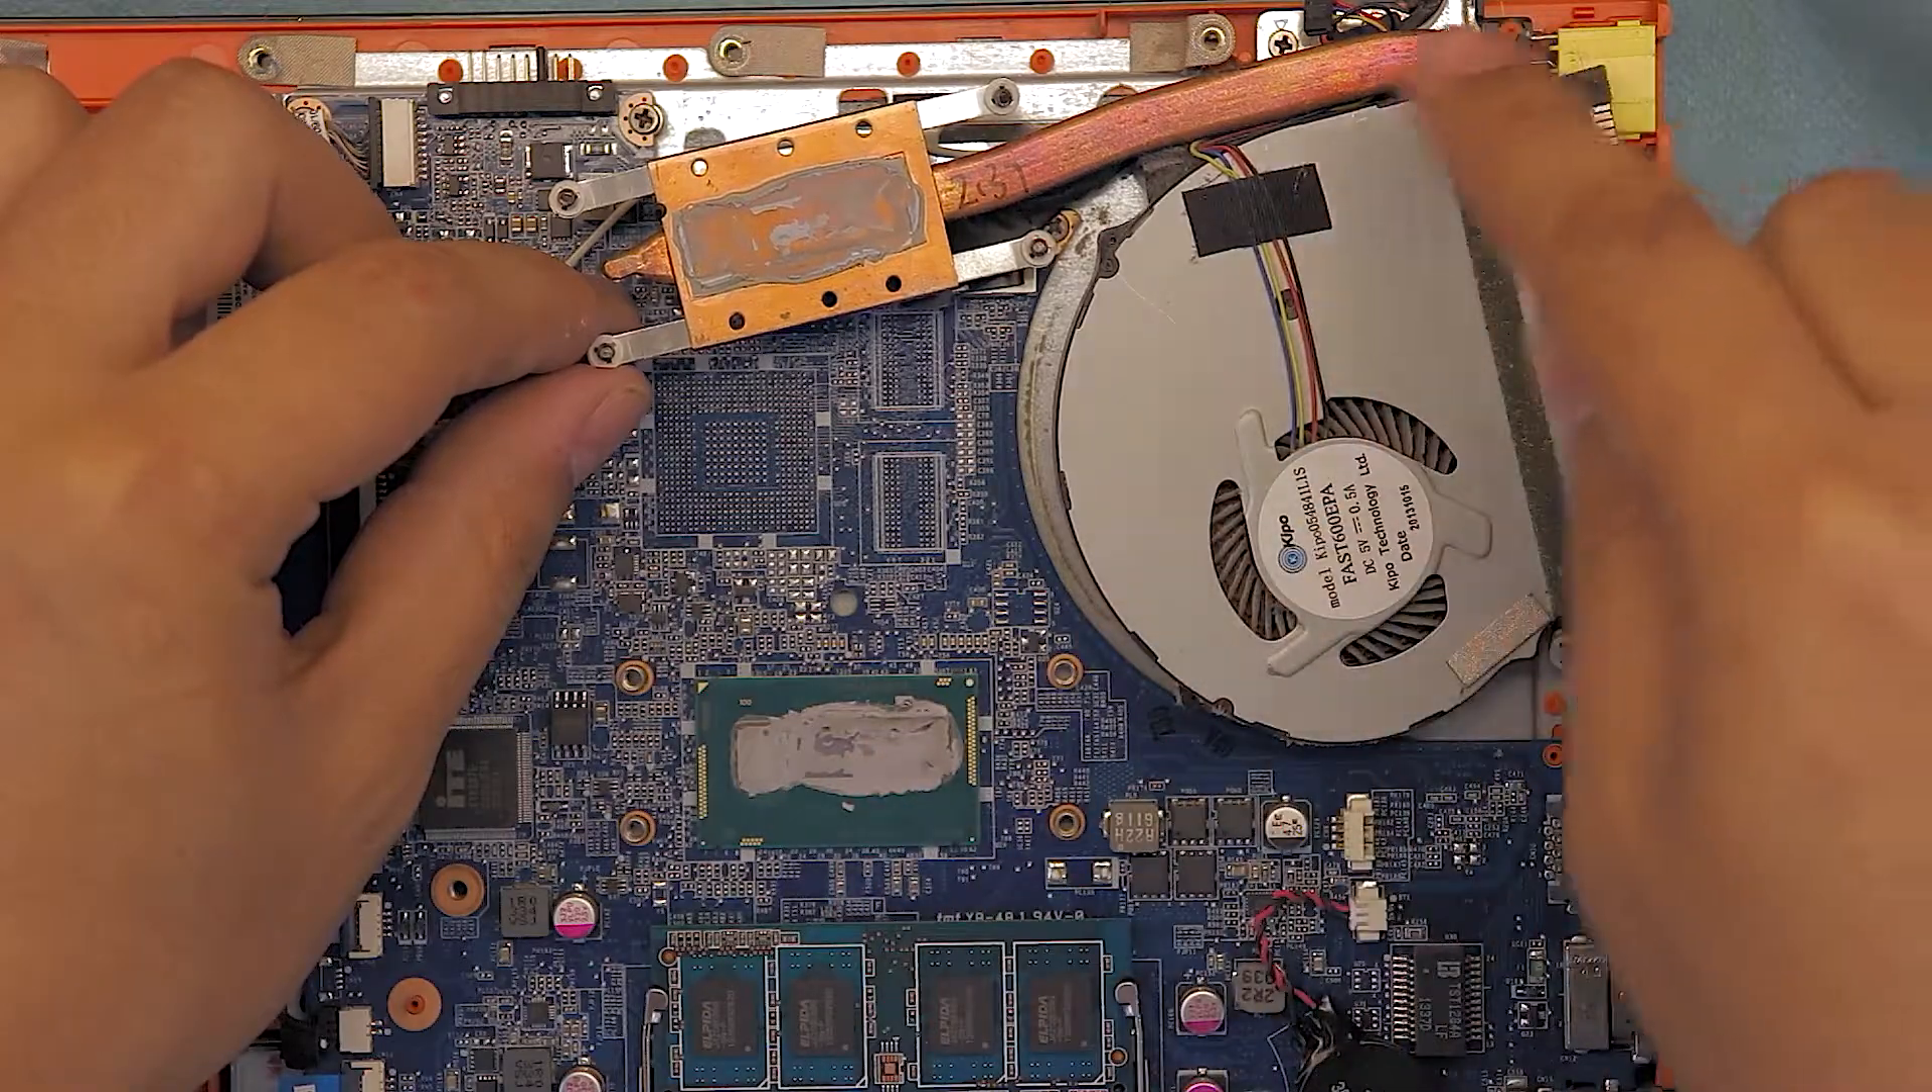Just lift up the heatsink and there you go you have your old thermal paste right there.